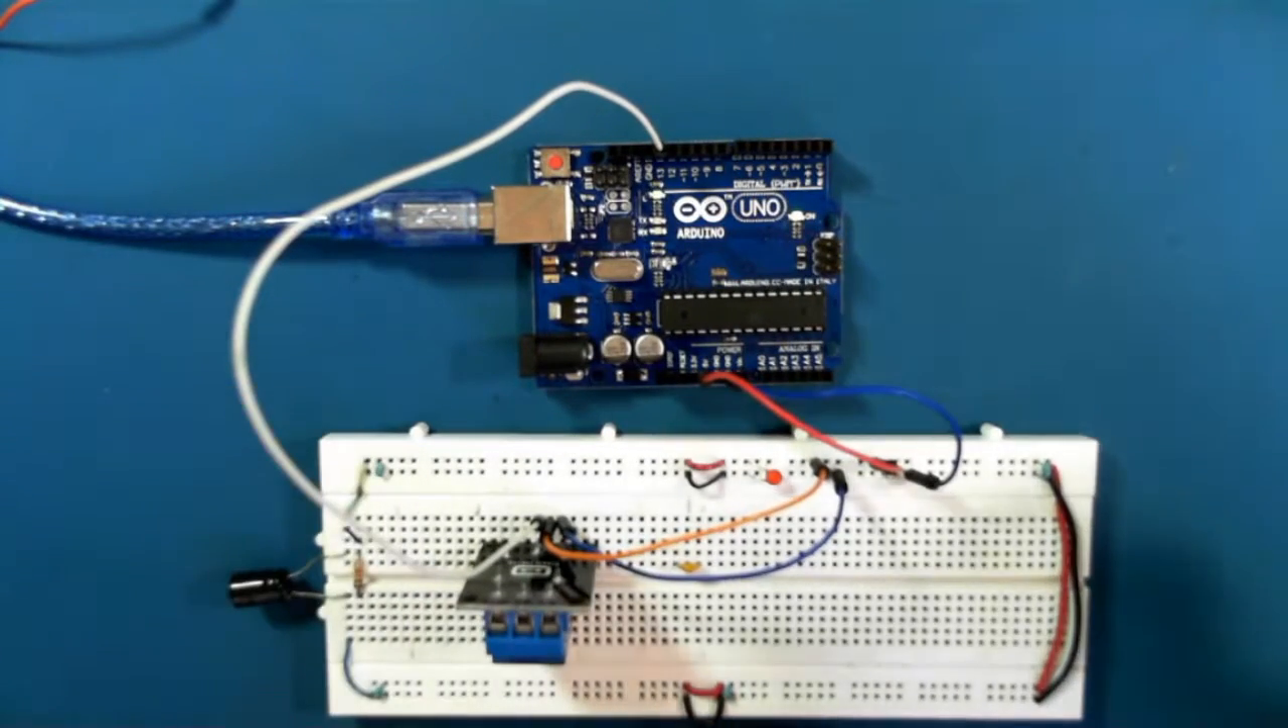So we have the relay working. We haven't hooked it up to a motor.